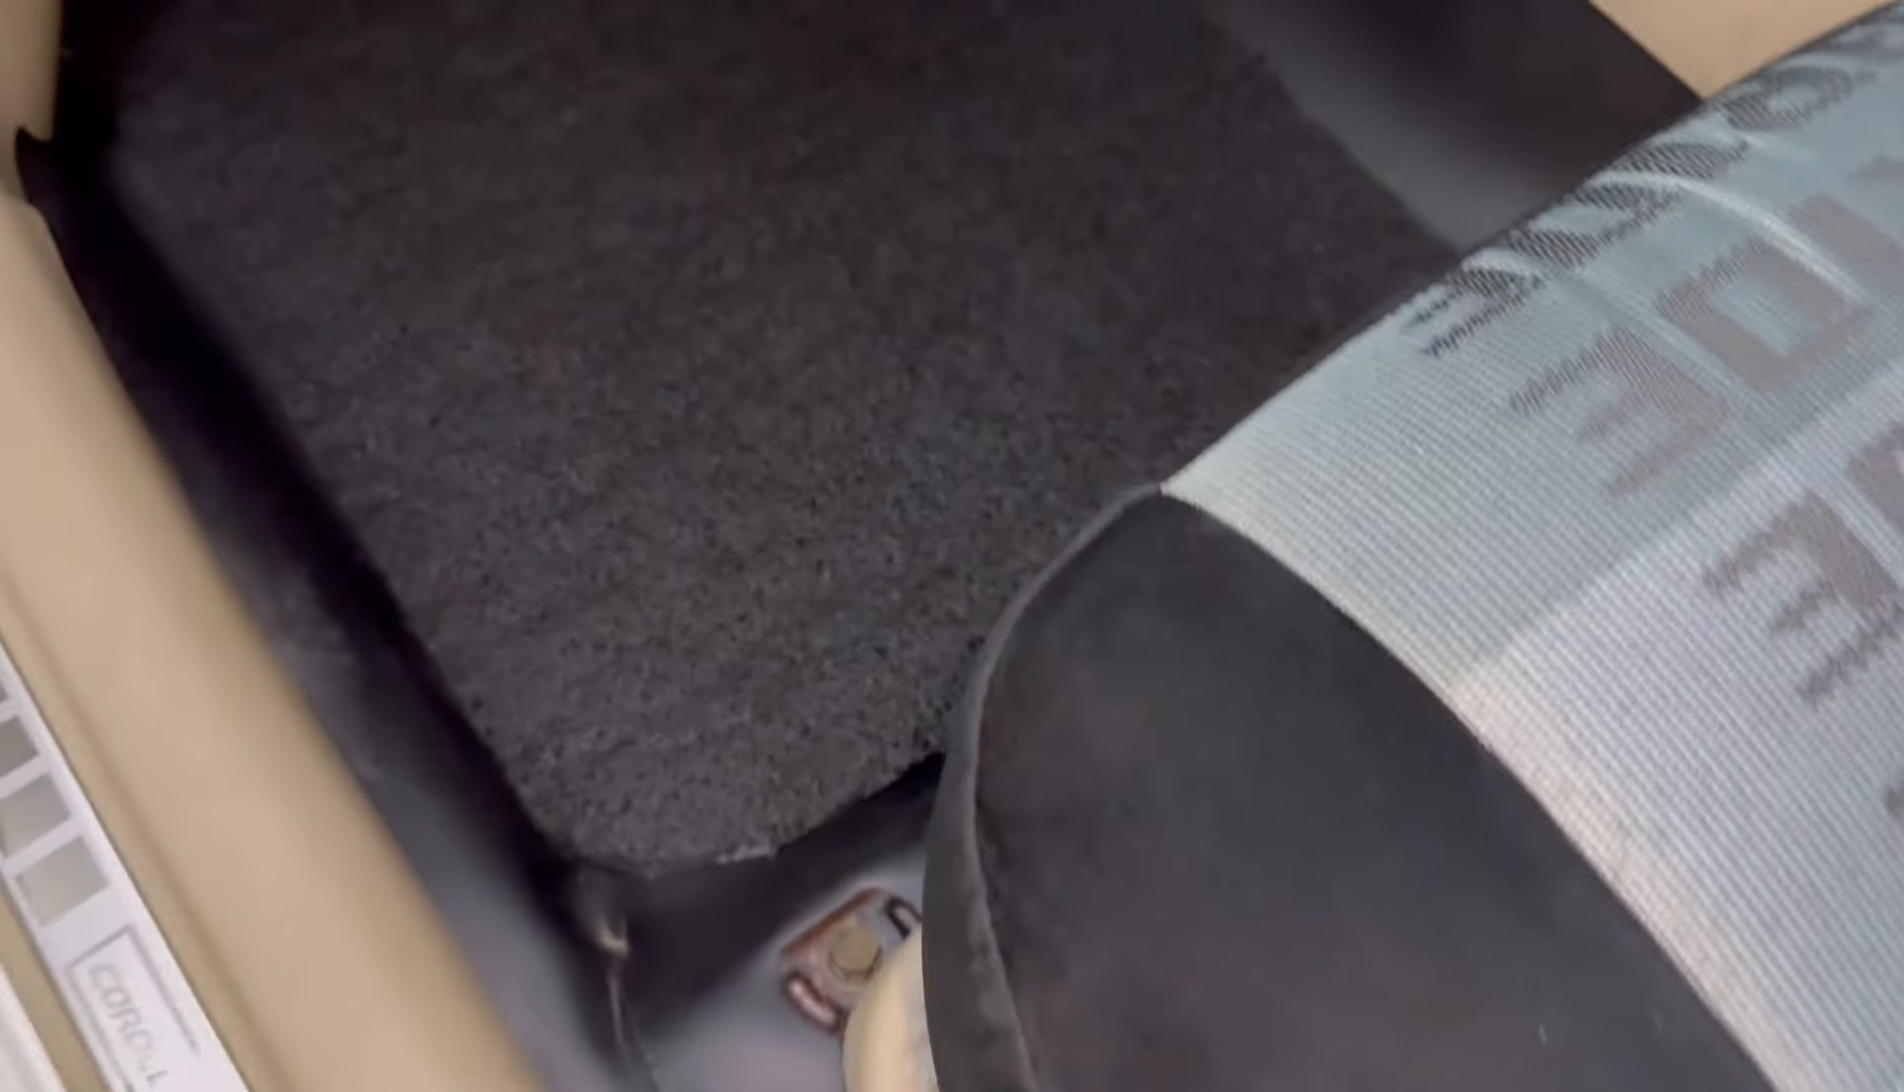یہ گراس میٹ کٹنگ کر کے لگا دی ہے۔